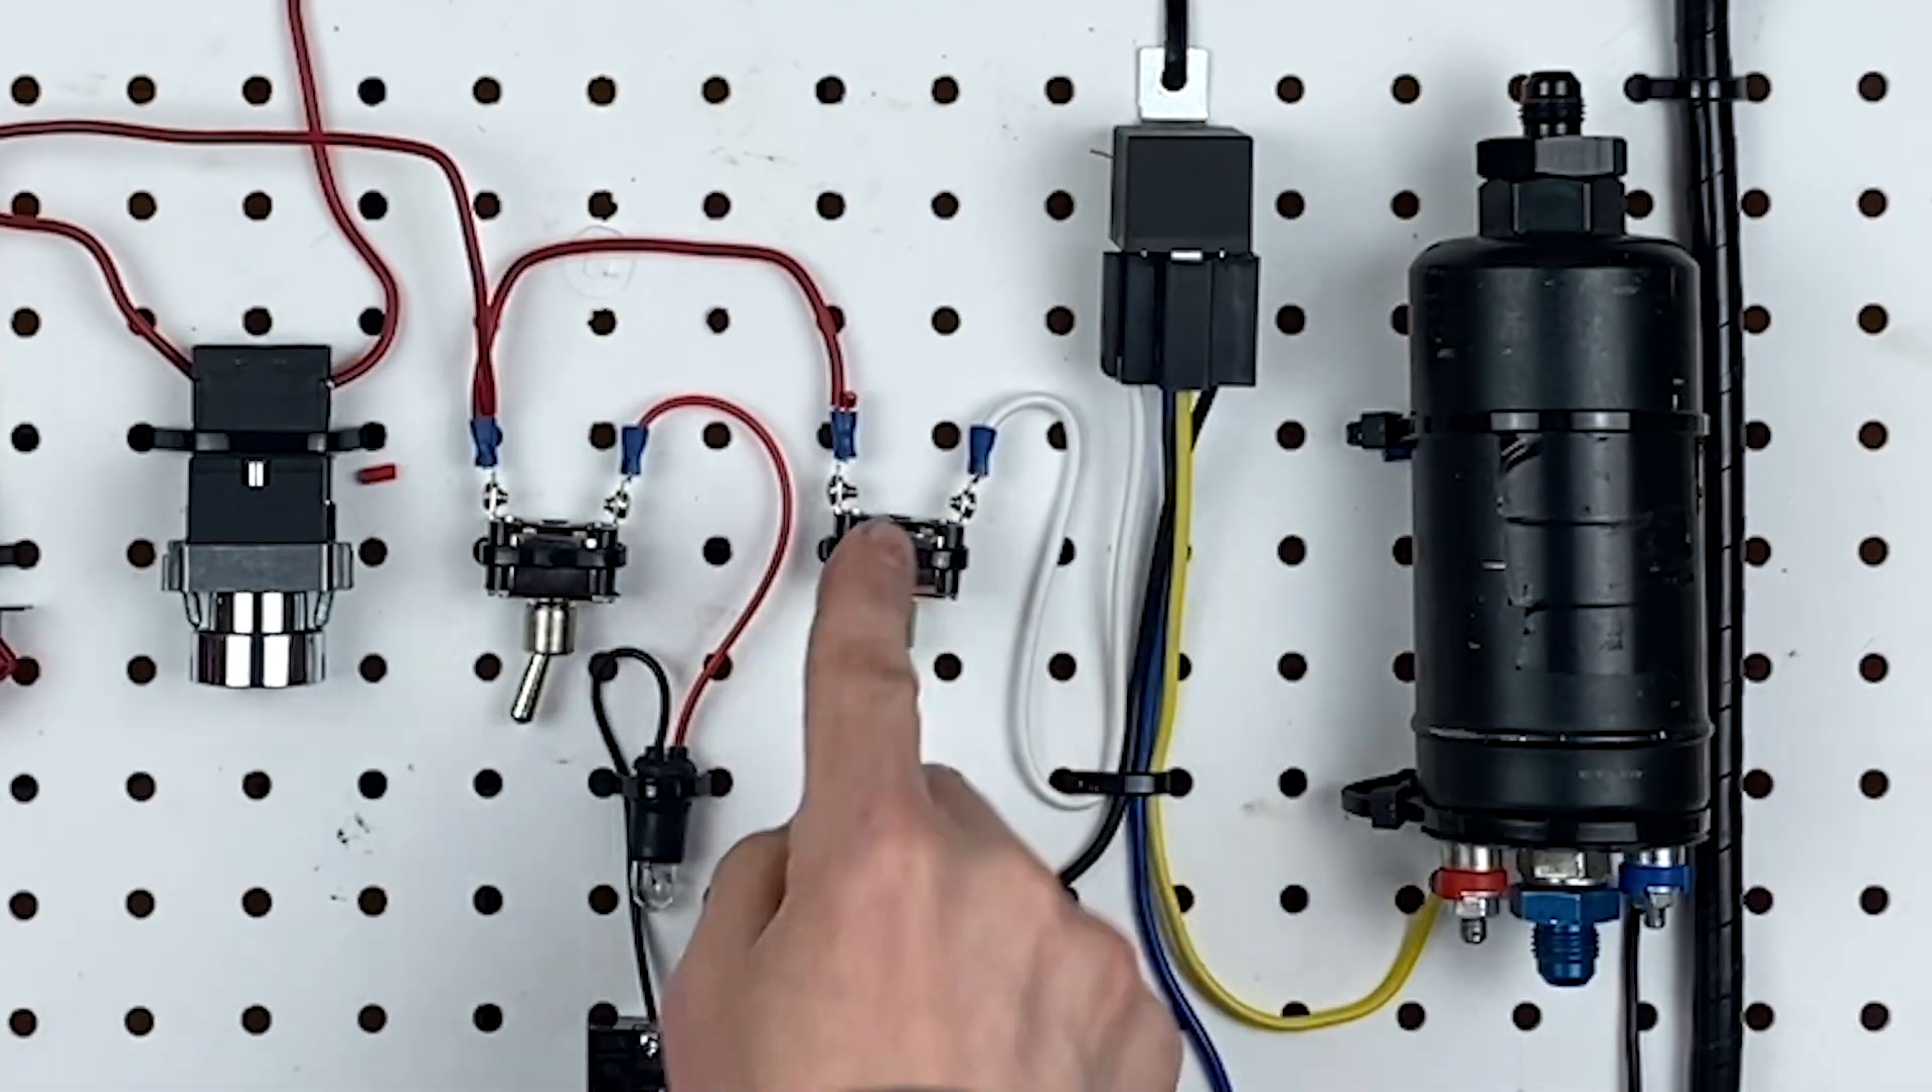So I now have the fuel pump attached to the board and i have a relay powering the fuel pump.